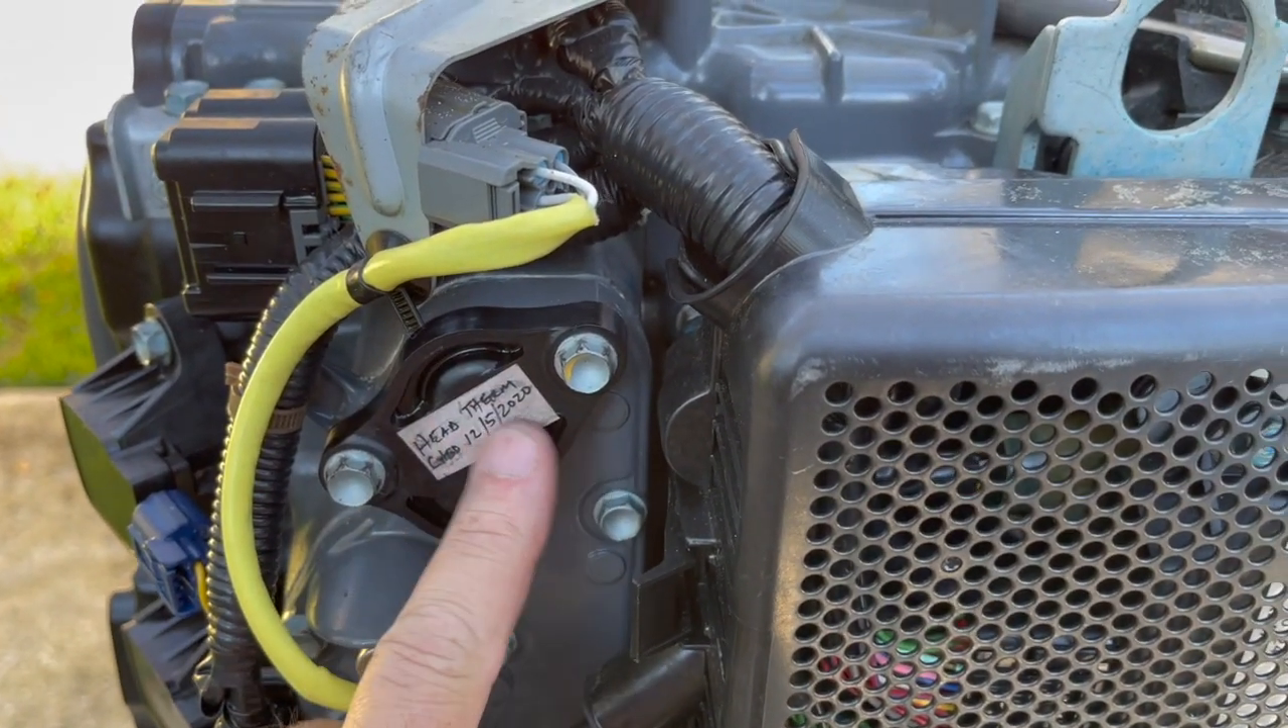We got our head thermostat back in and our cover on bolts are greased up and in place and tightened down.